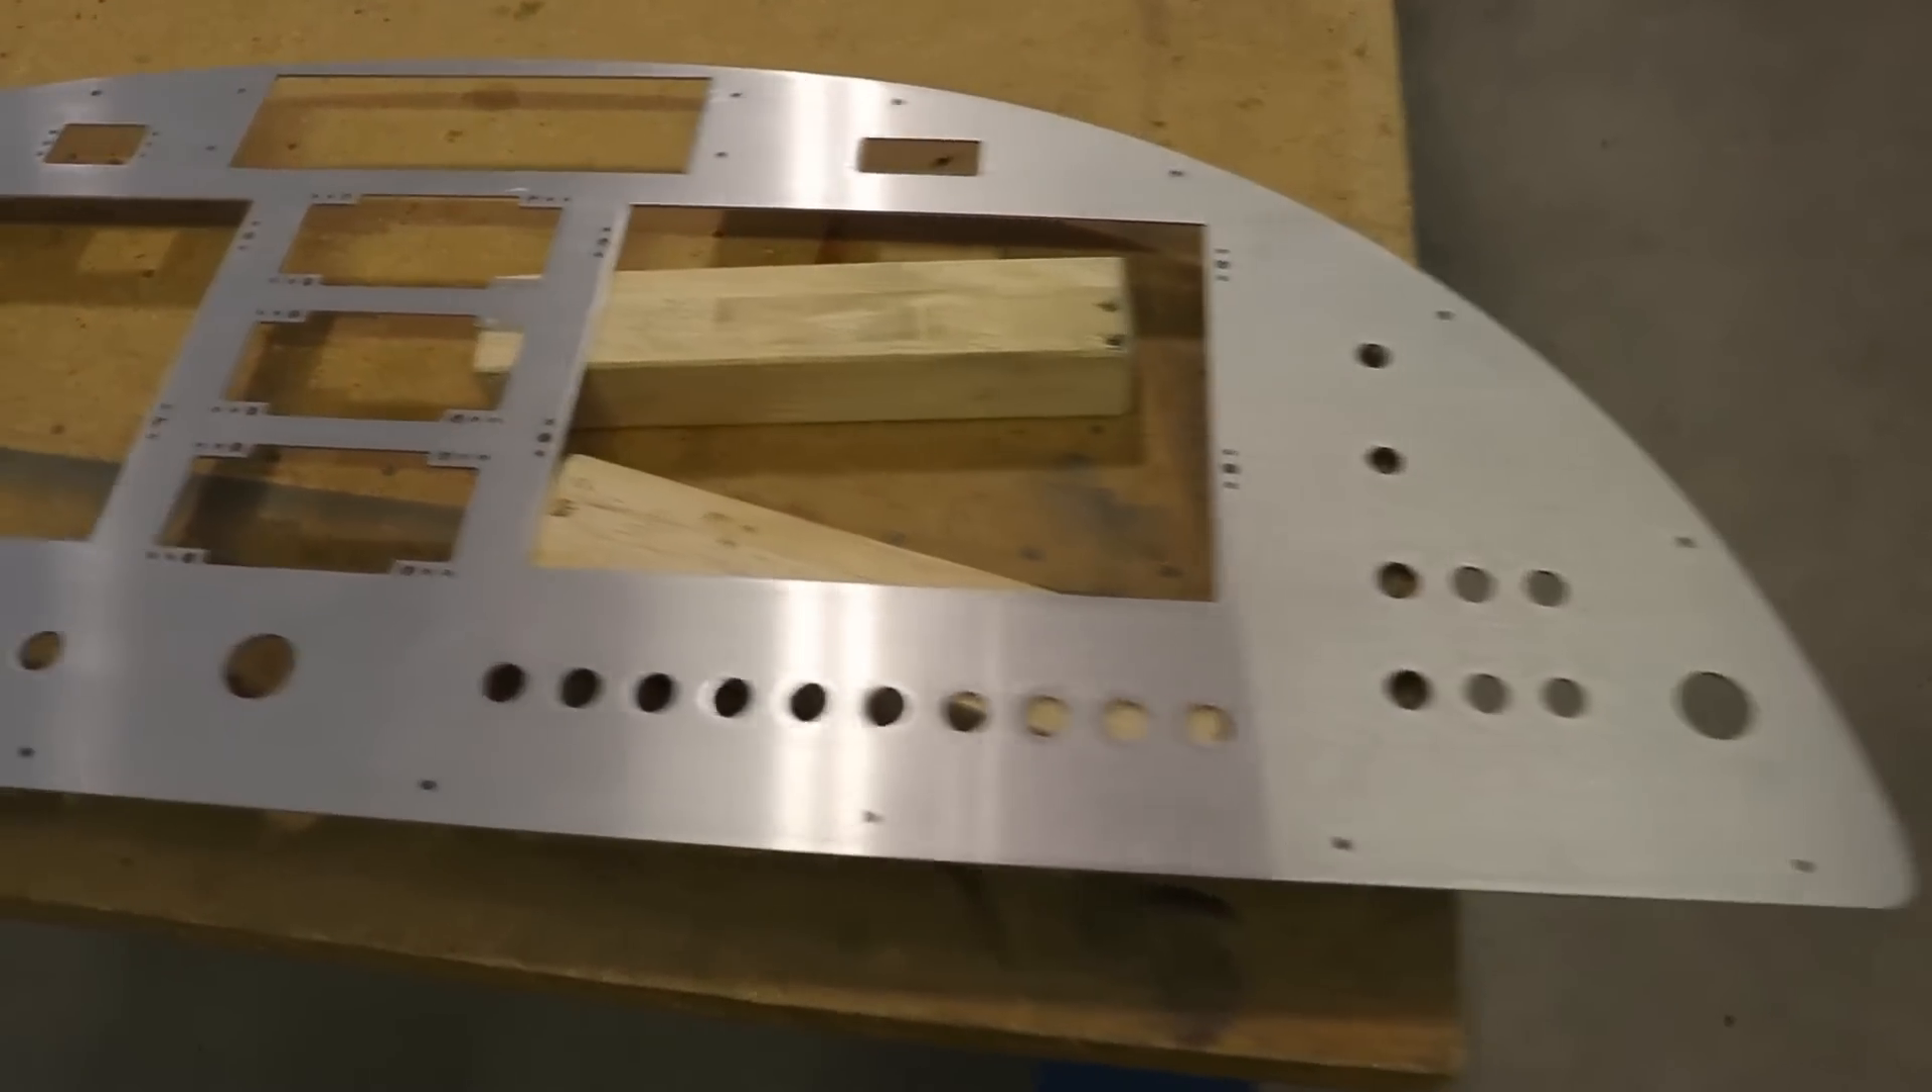I have the panel removed from the airplane and I'm going to countersink the holes for these nut plates so that I can mount the Avionics in here and then test fit it into the airplane.